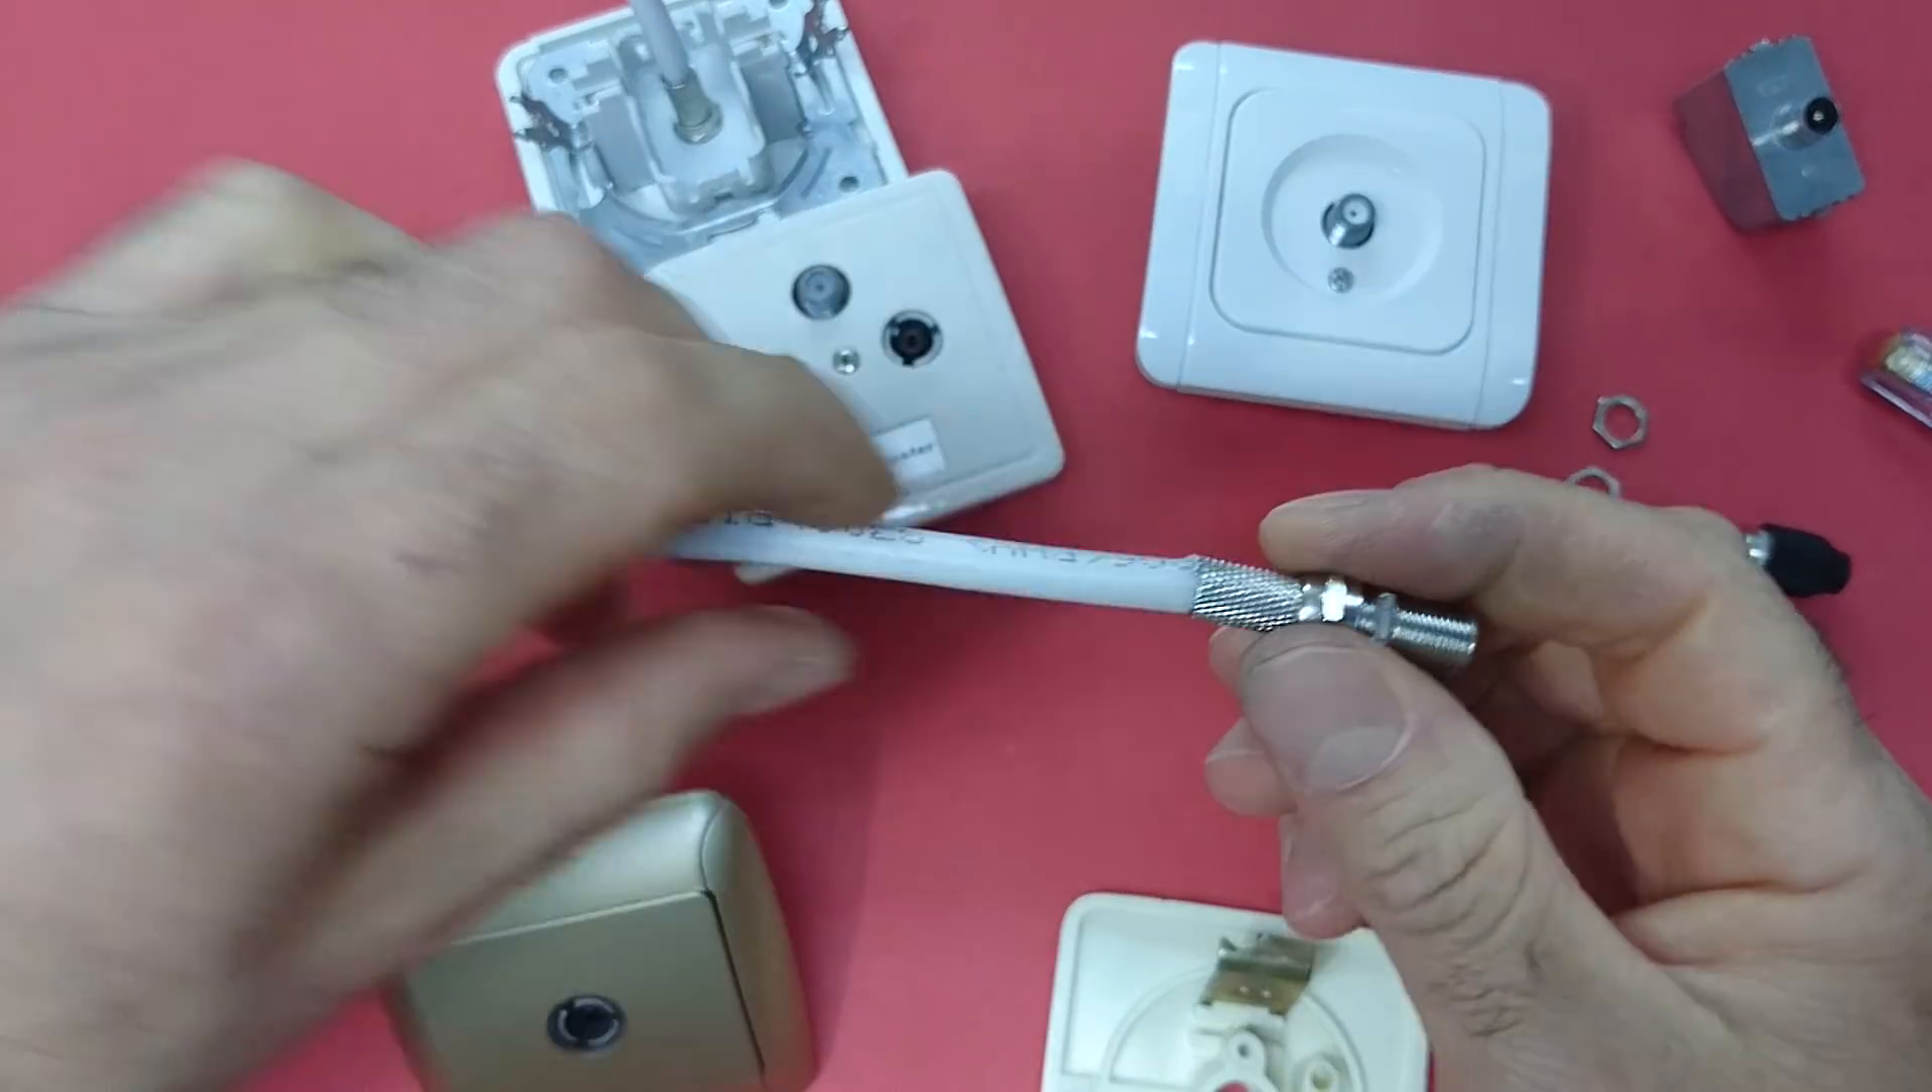F konnektörü önce kabloya takıyoruz. Şöyle kabloya taktık.